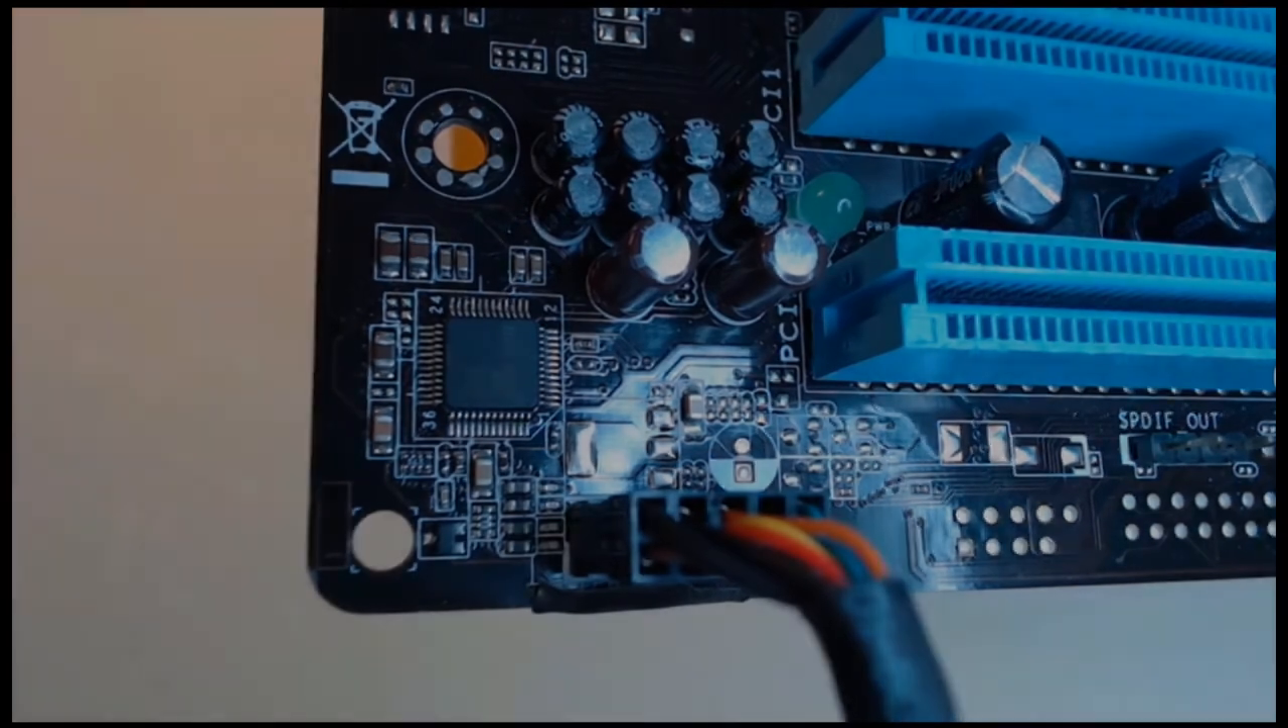So we've got our audio connector connected to our motherboard and now we're going to move over to the front panel.